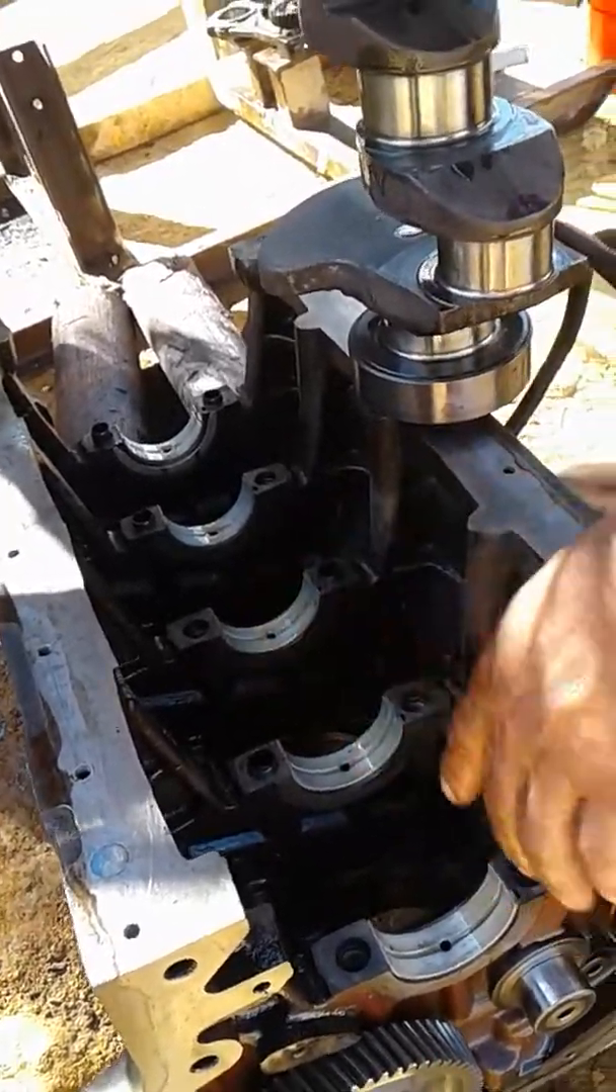Eu já coloquei a bronzina, que isso aqui são as bronzinas do virabrequim.